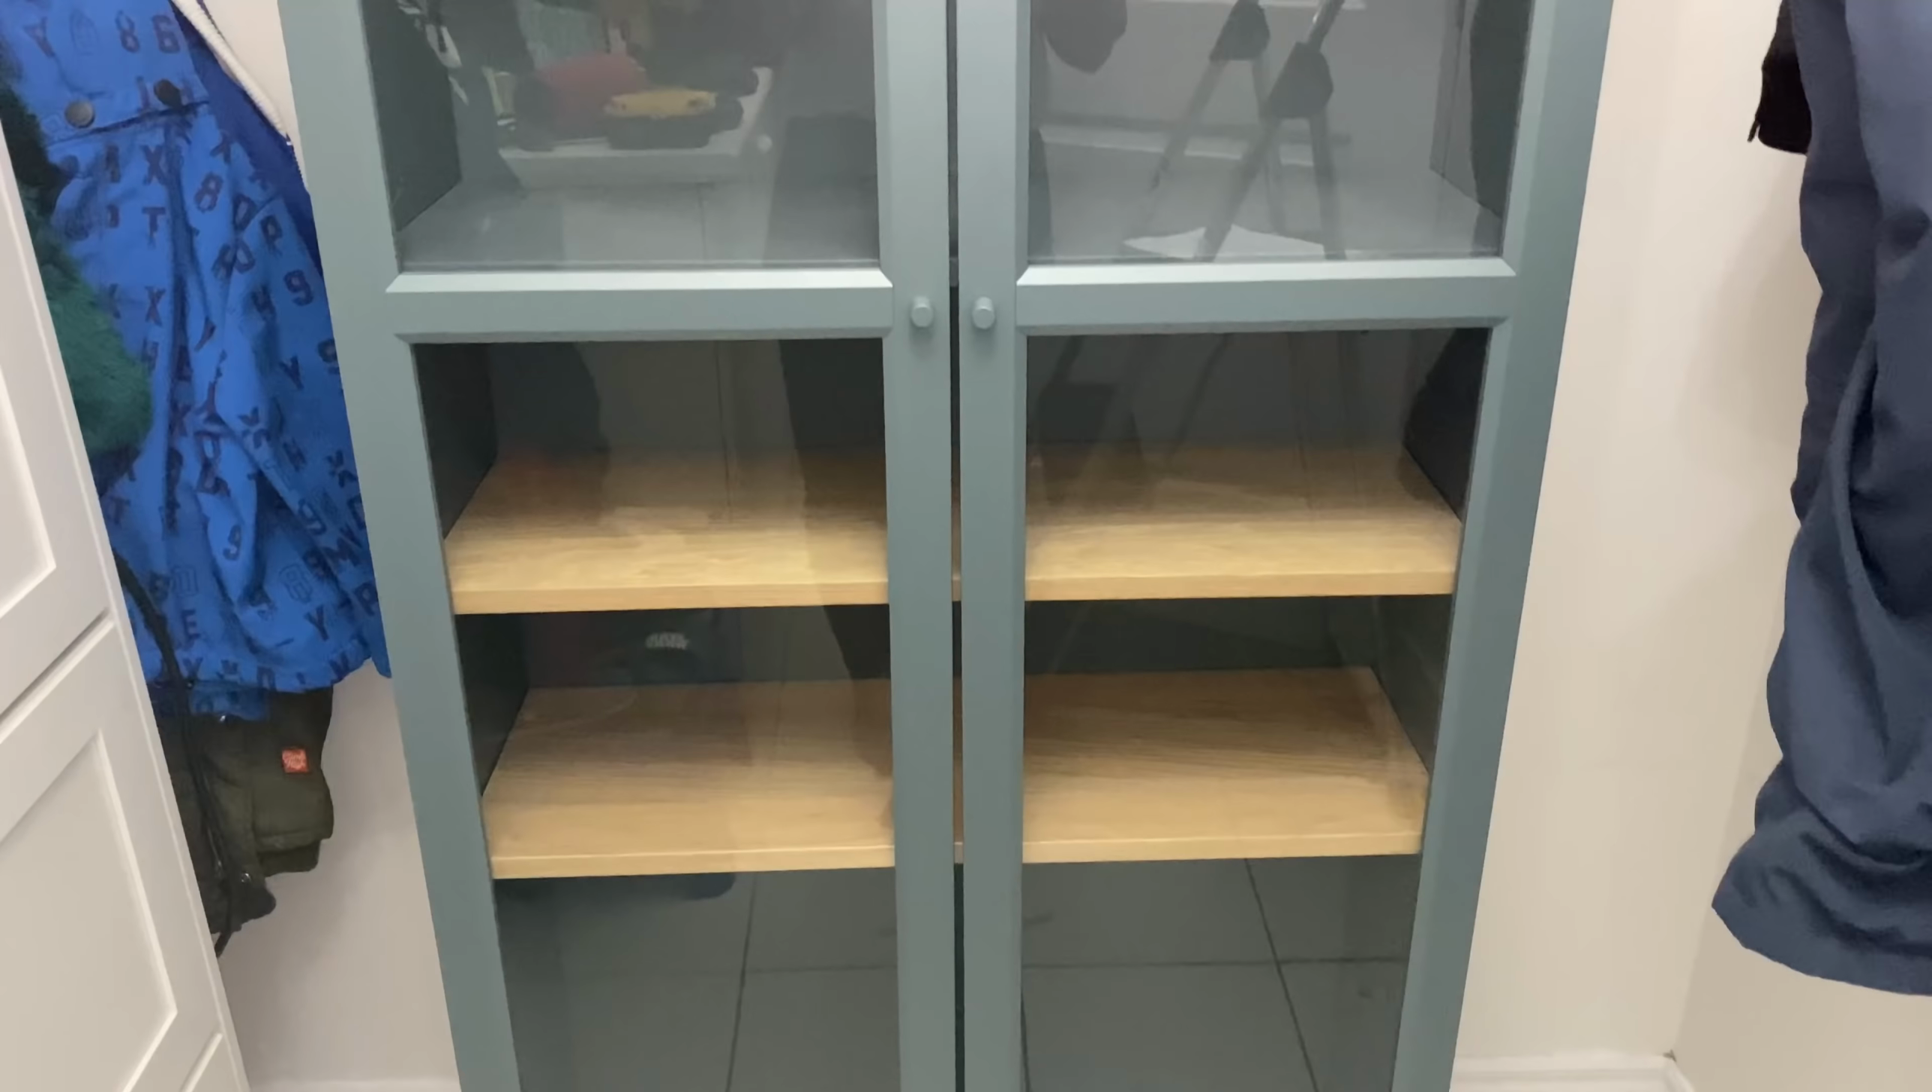And the knob is there. Ta -da! It's done.